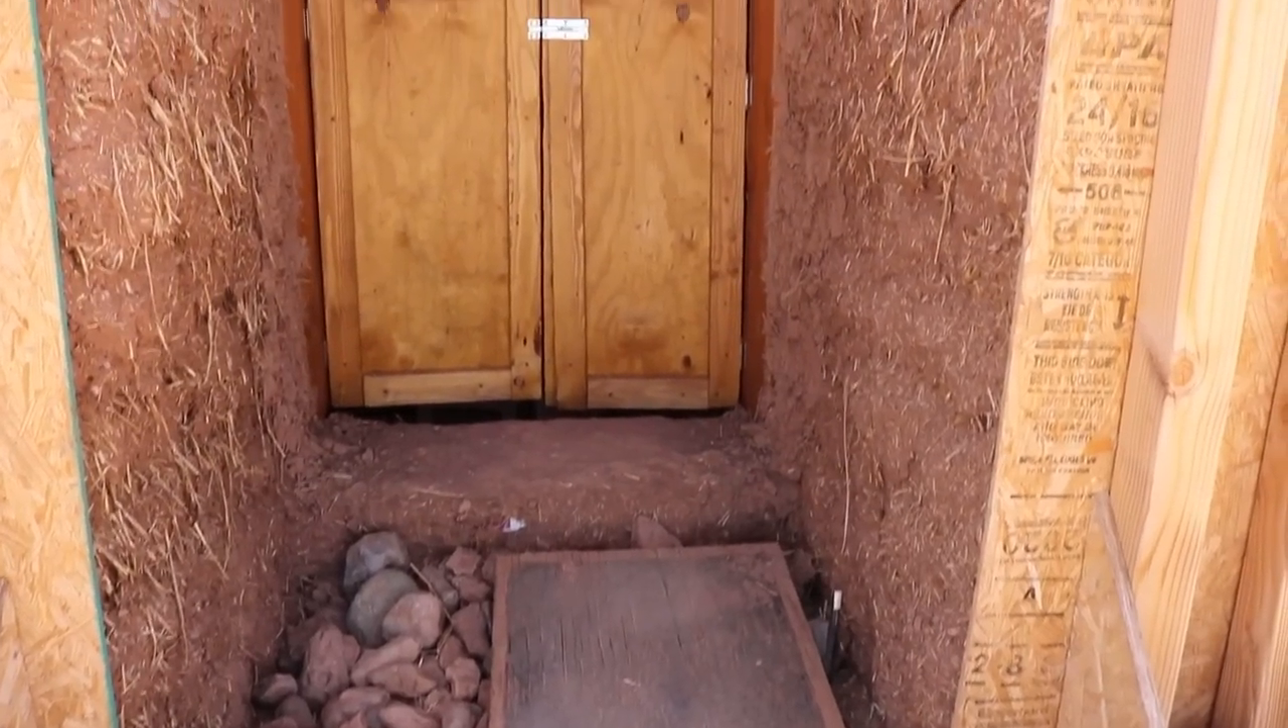Right now we have a temporary plywood door over the entrance to the dome.